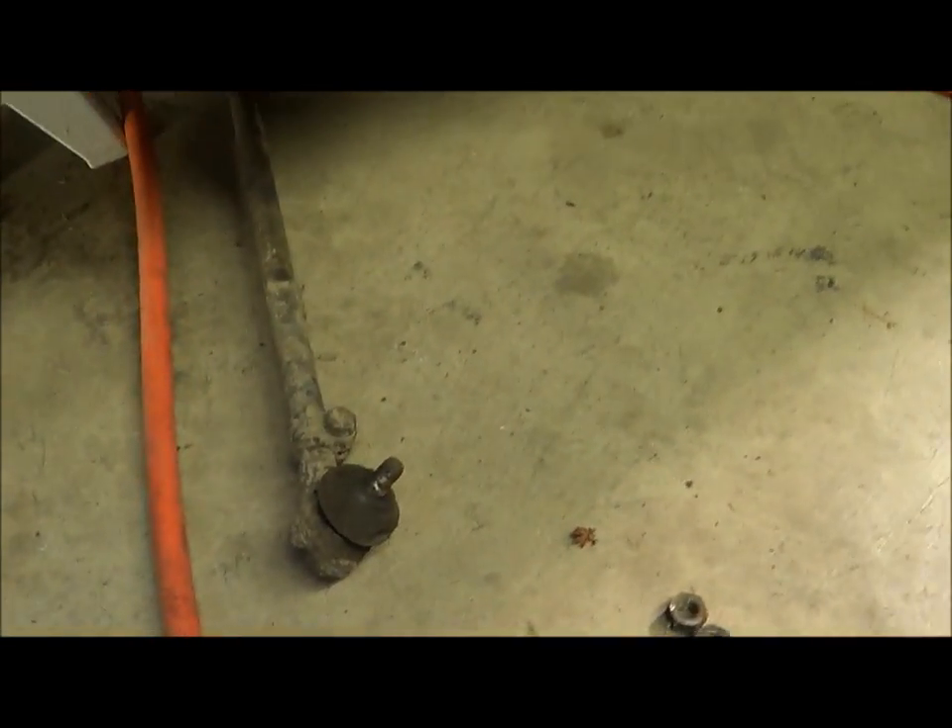I'm about done for today. Um, pulled the tie rod off.